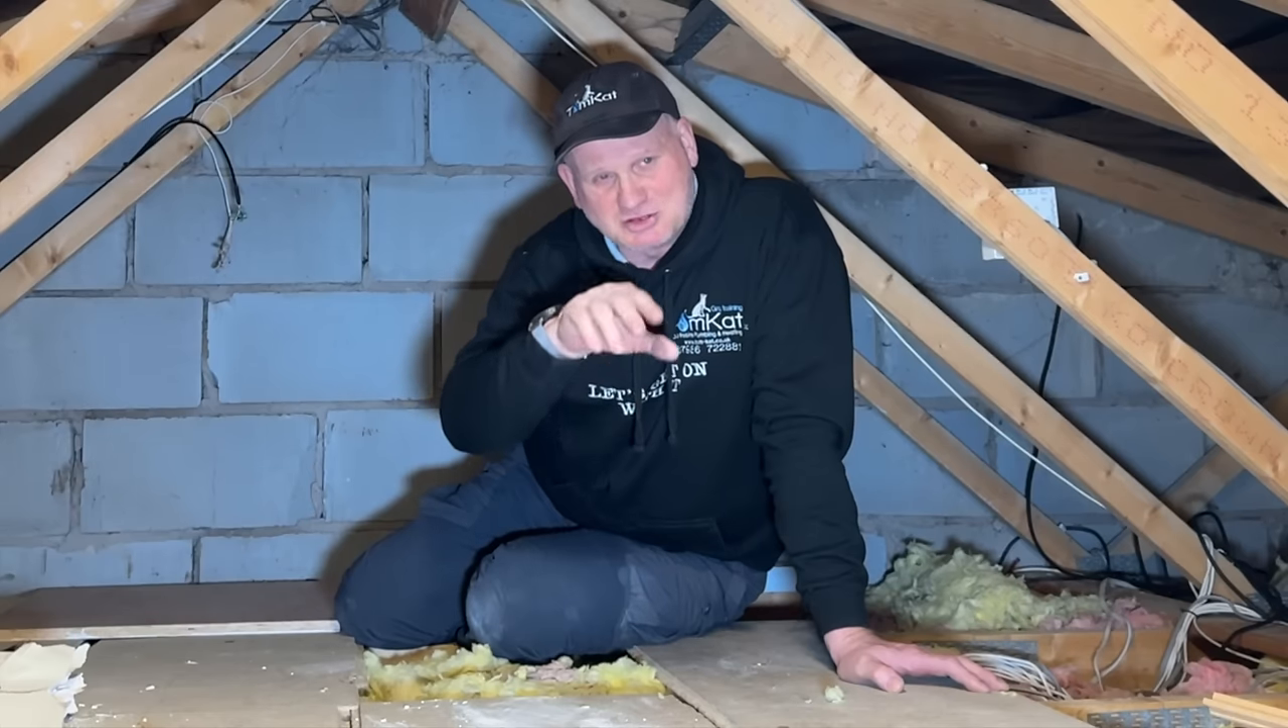Even though i do have a walkway going all the way down to the bottom of this loft there's big spaces missing like this one here.